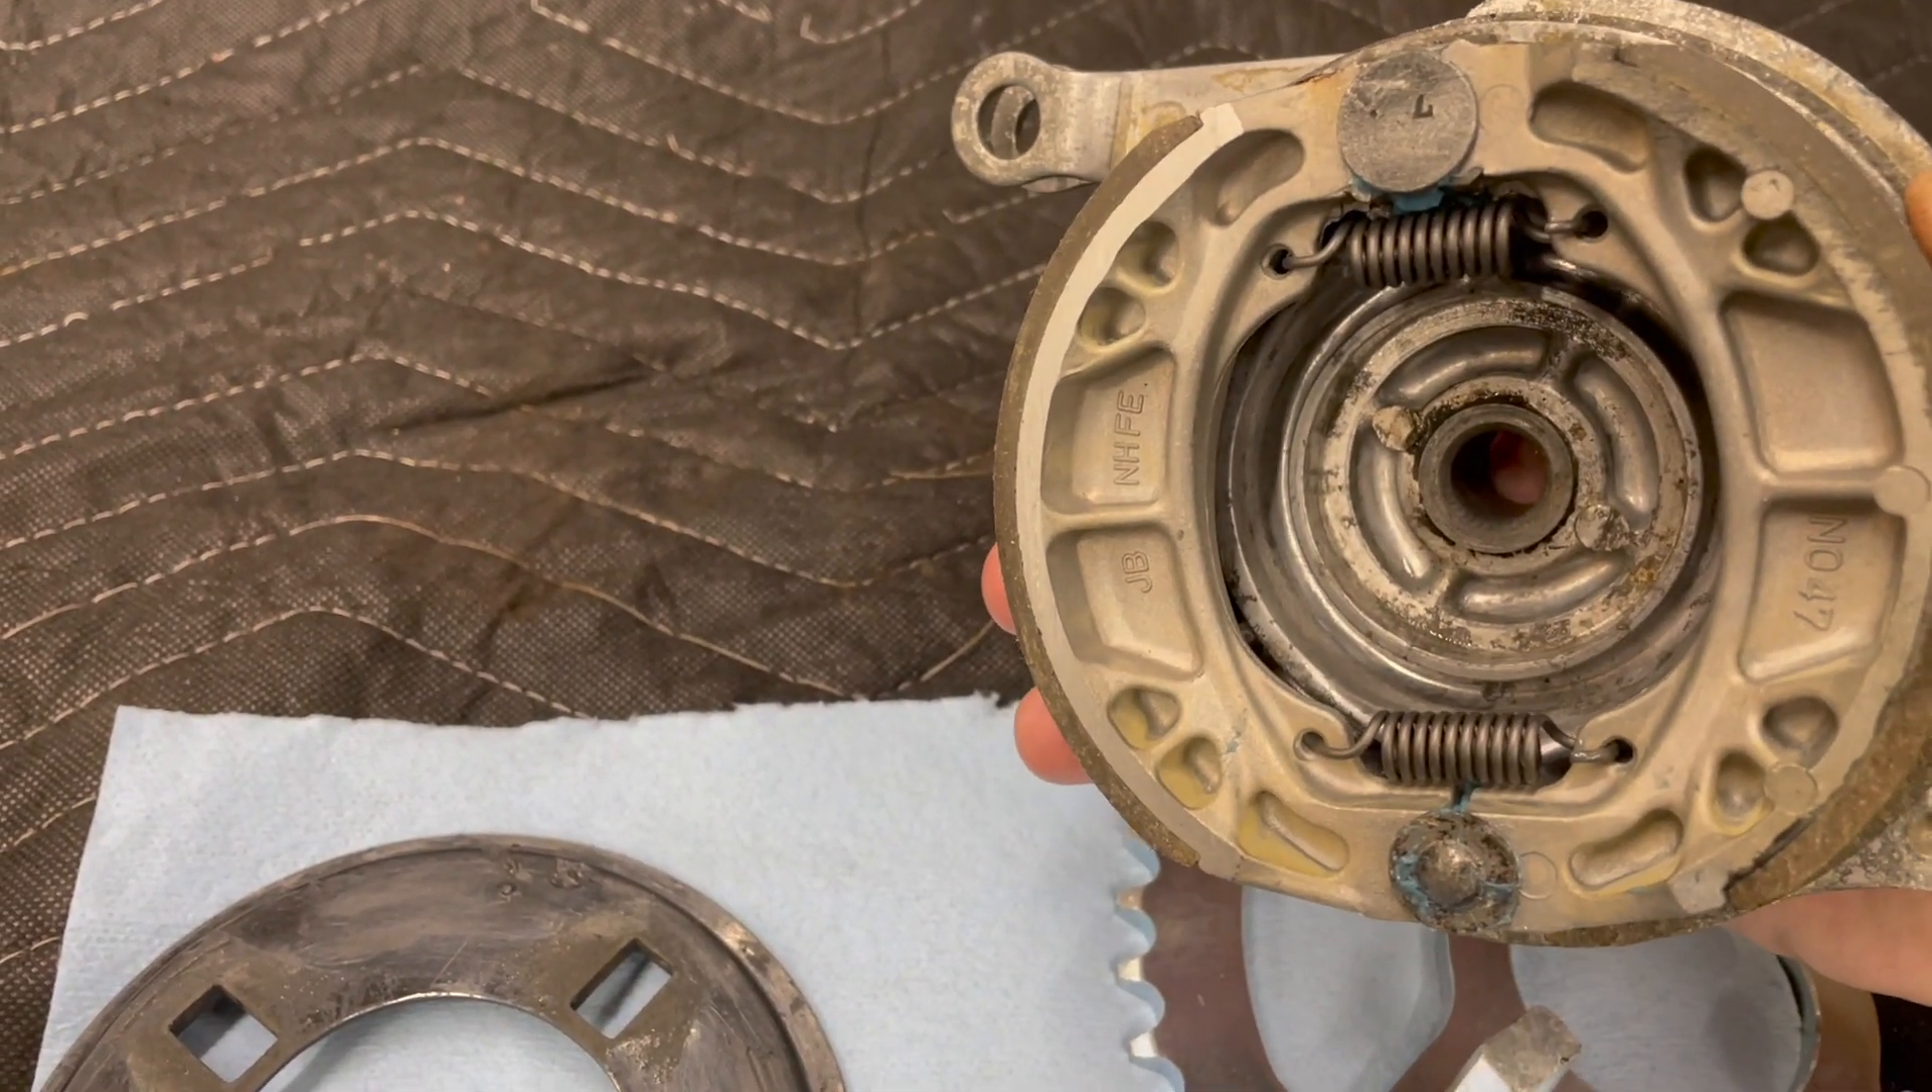I've already assembled the new brakes on the brake panel.